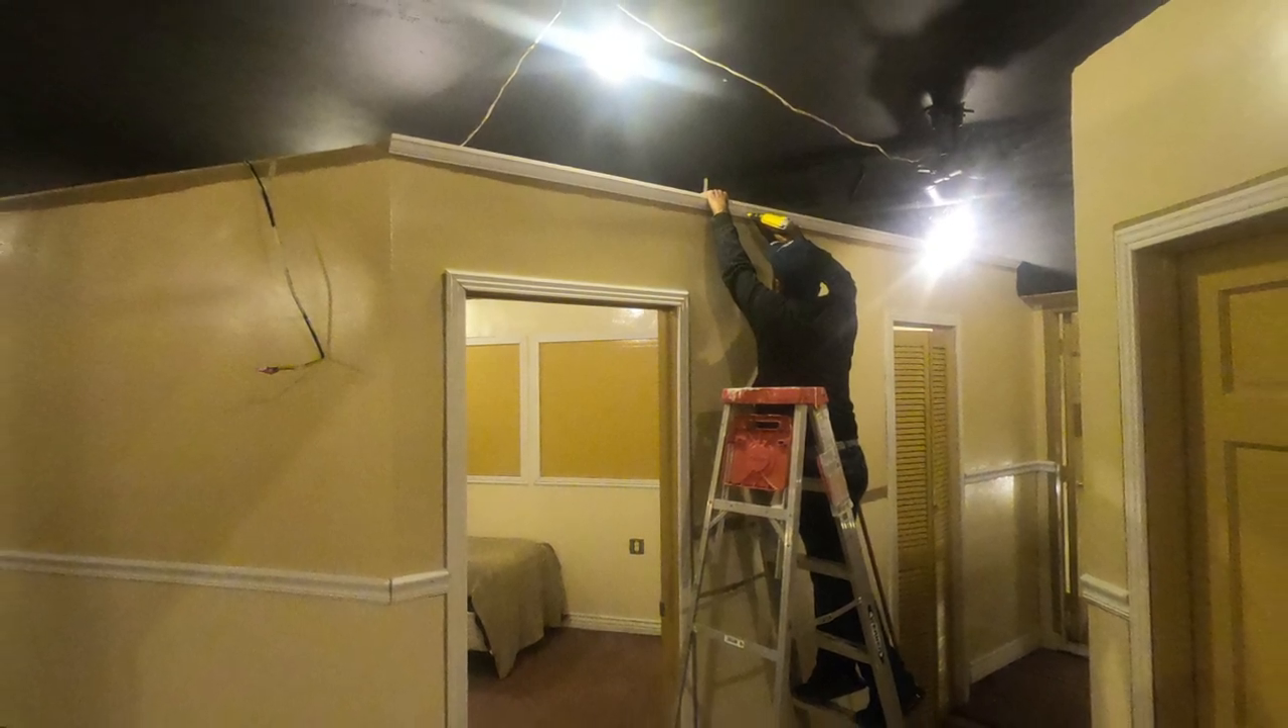Anyway you can see we're starting to put up the crown molding there as we're coming around.